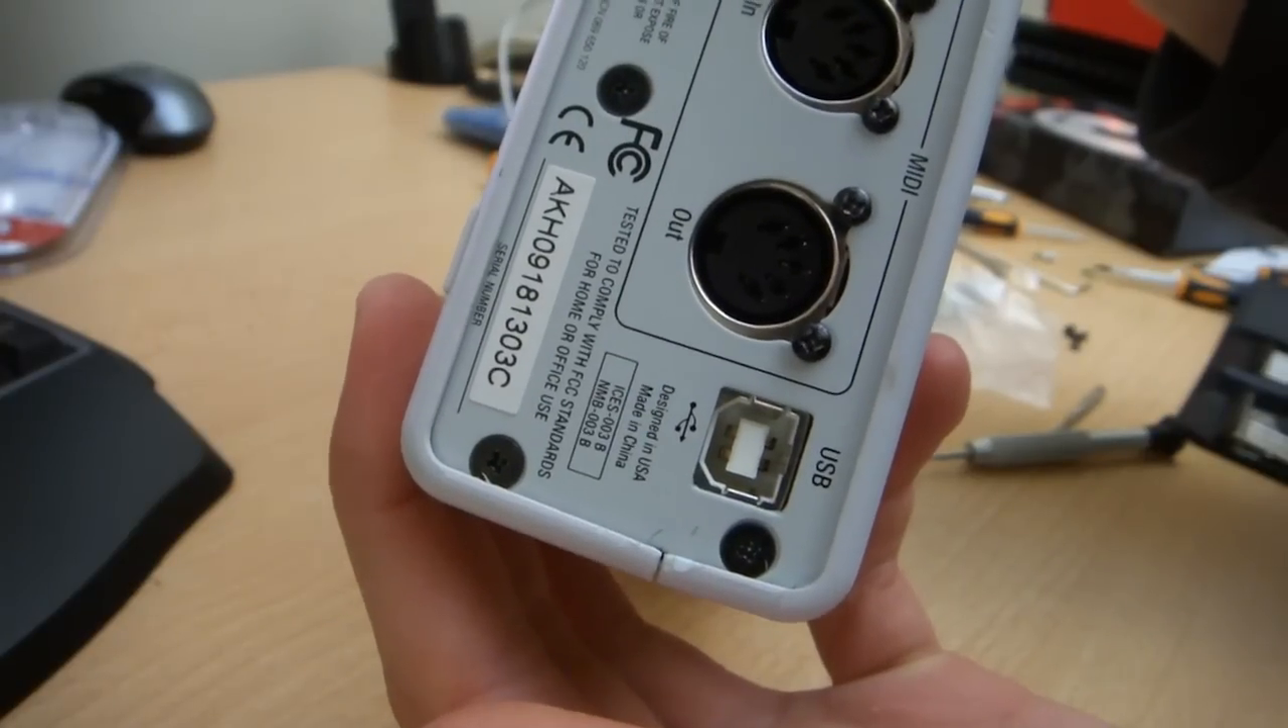The good news is that our off -the-shelf USB port socket thingy replacement here is well-fitted.